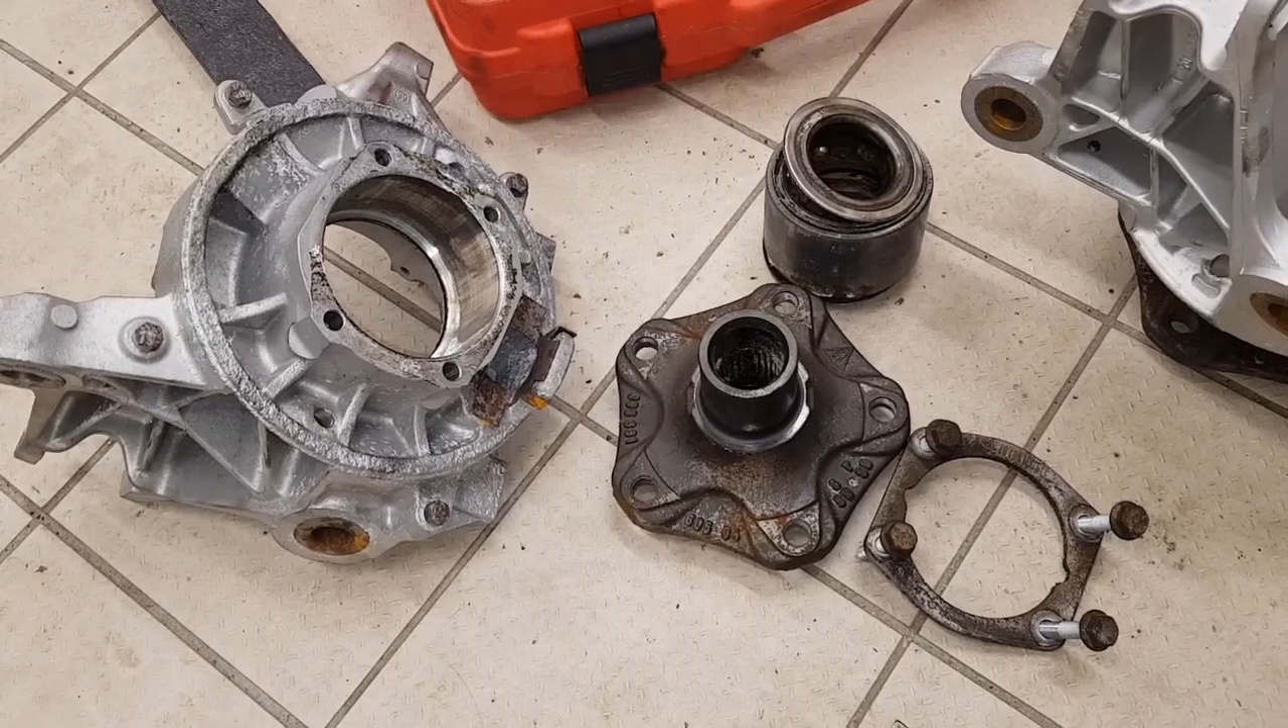So now I have the hub completely dismantled.